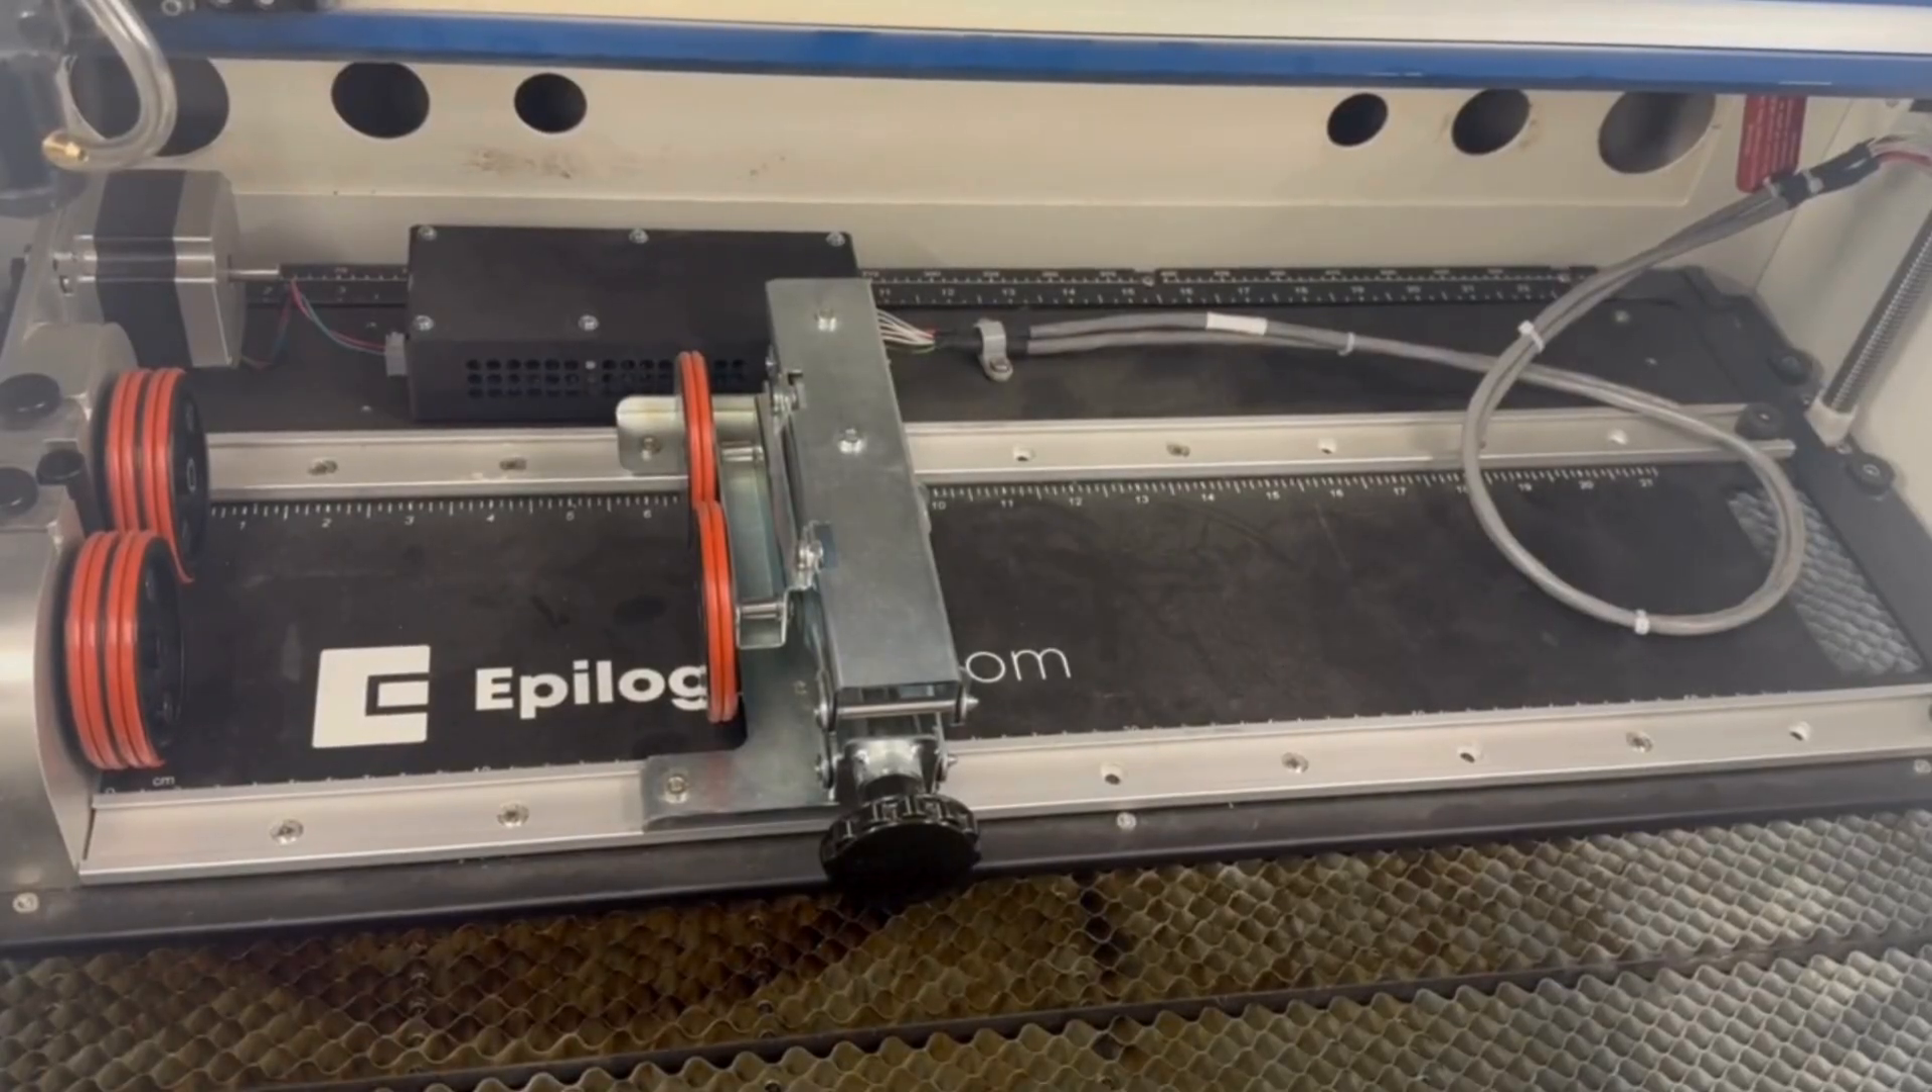So here at the machine we already have the rotary attachment installed.